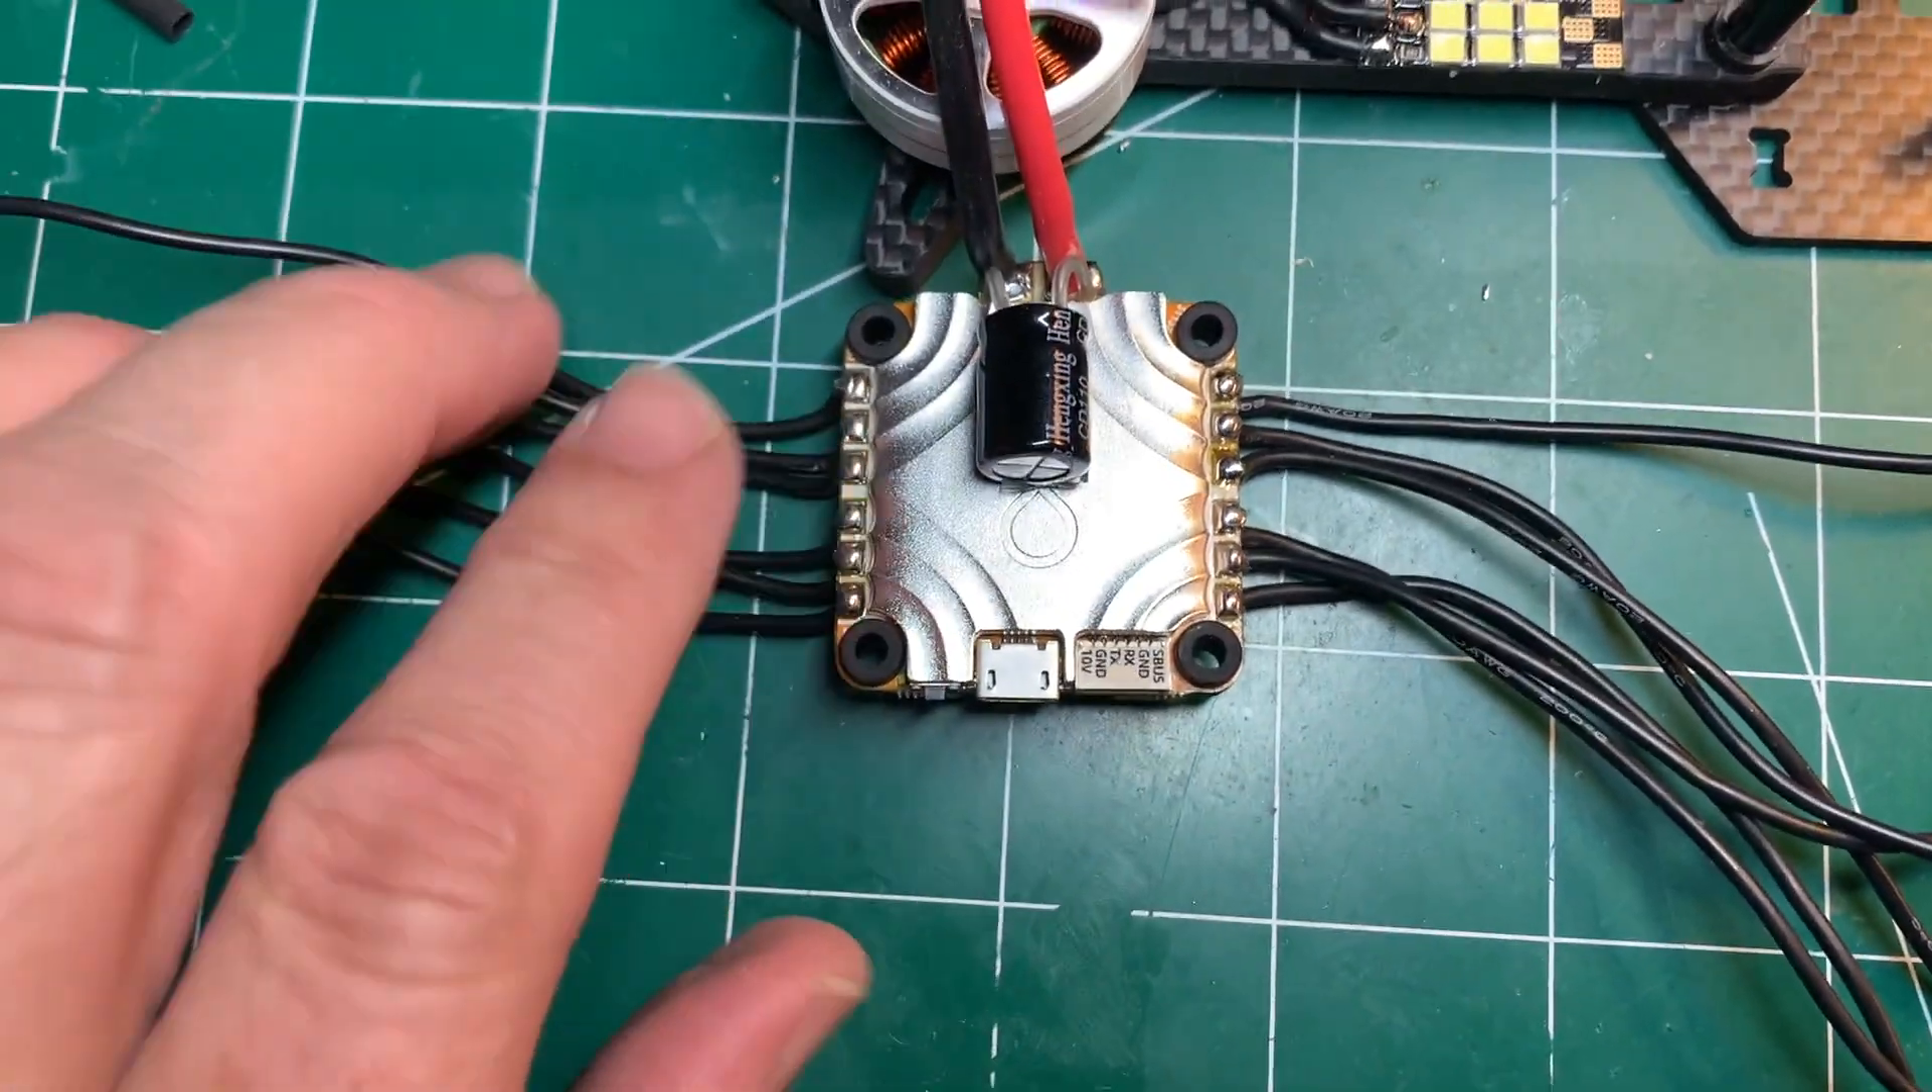Next, I soldered on all the ESC wires here. I went from underneath because I think it's a little cleaner.